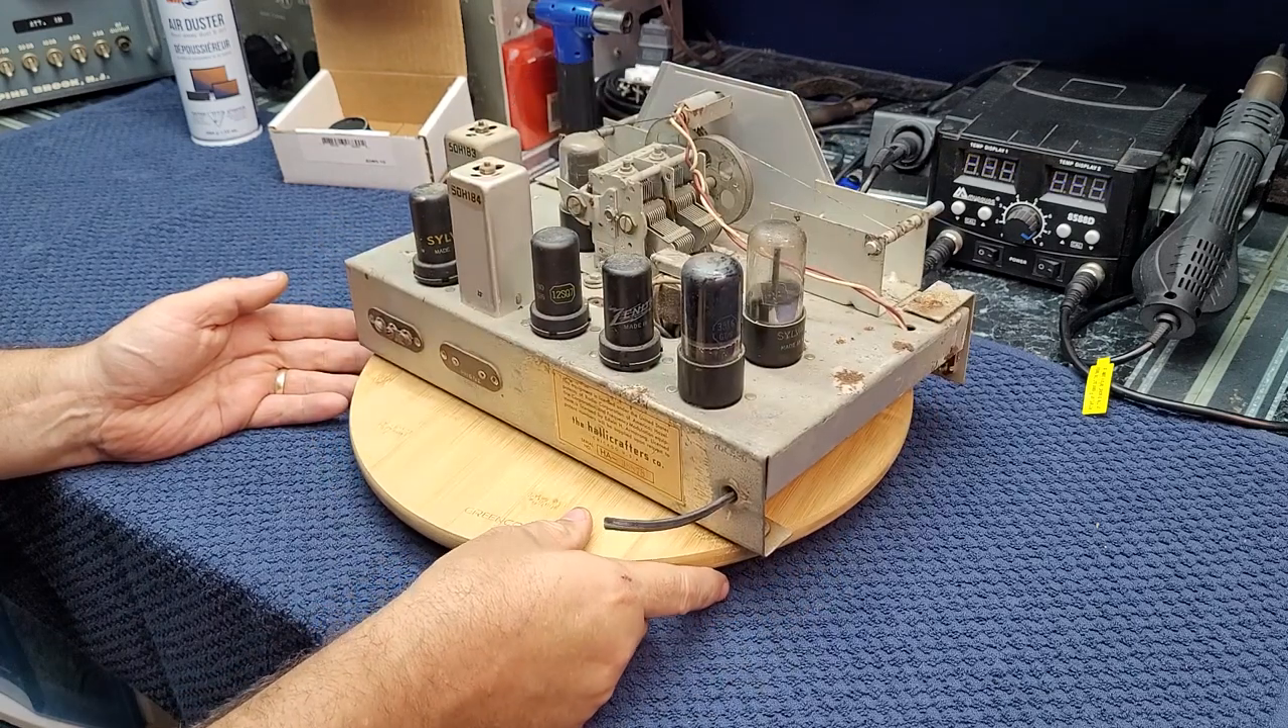Okay, so here we are, S38, cover off.